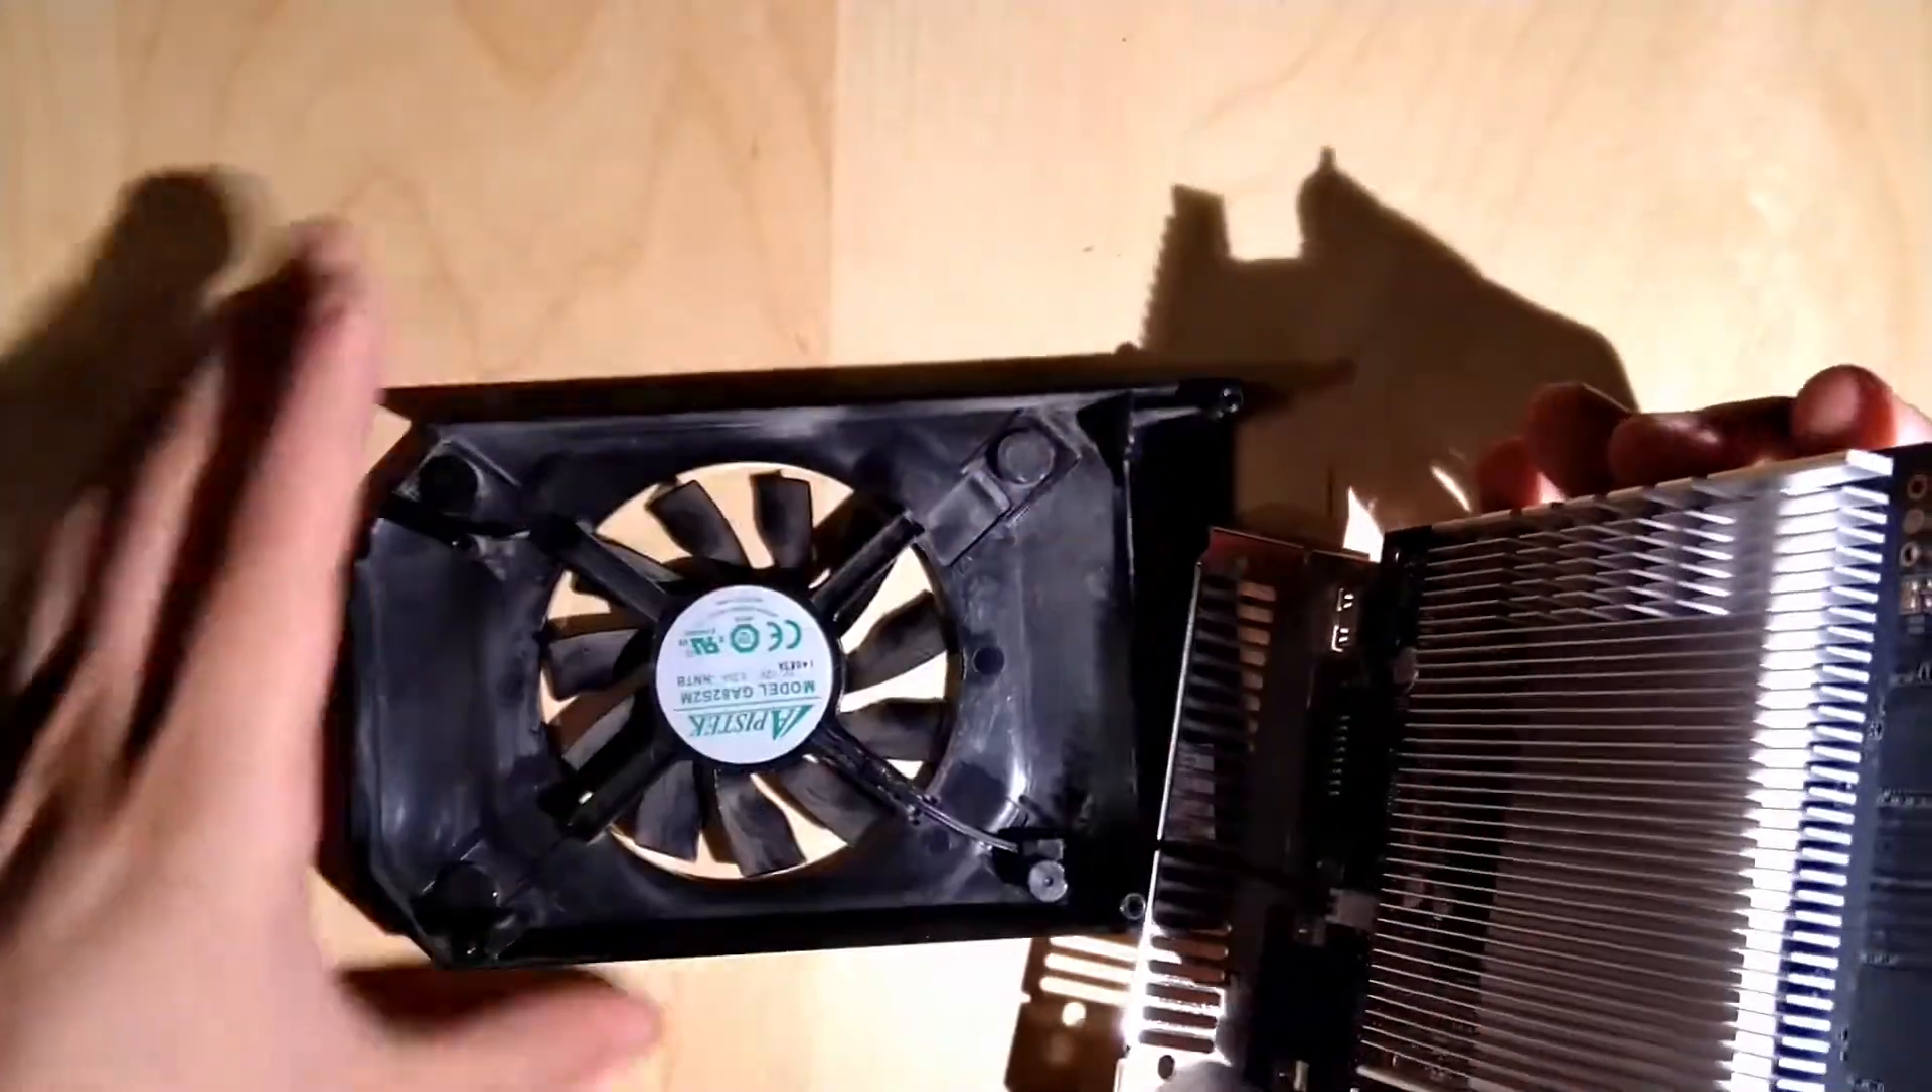So now the shroud is off.